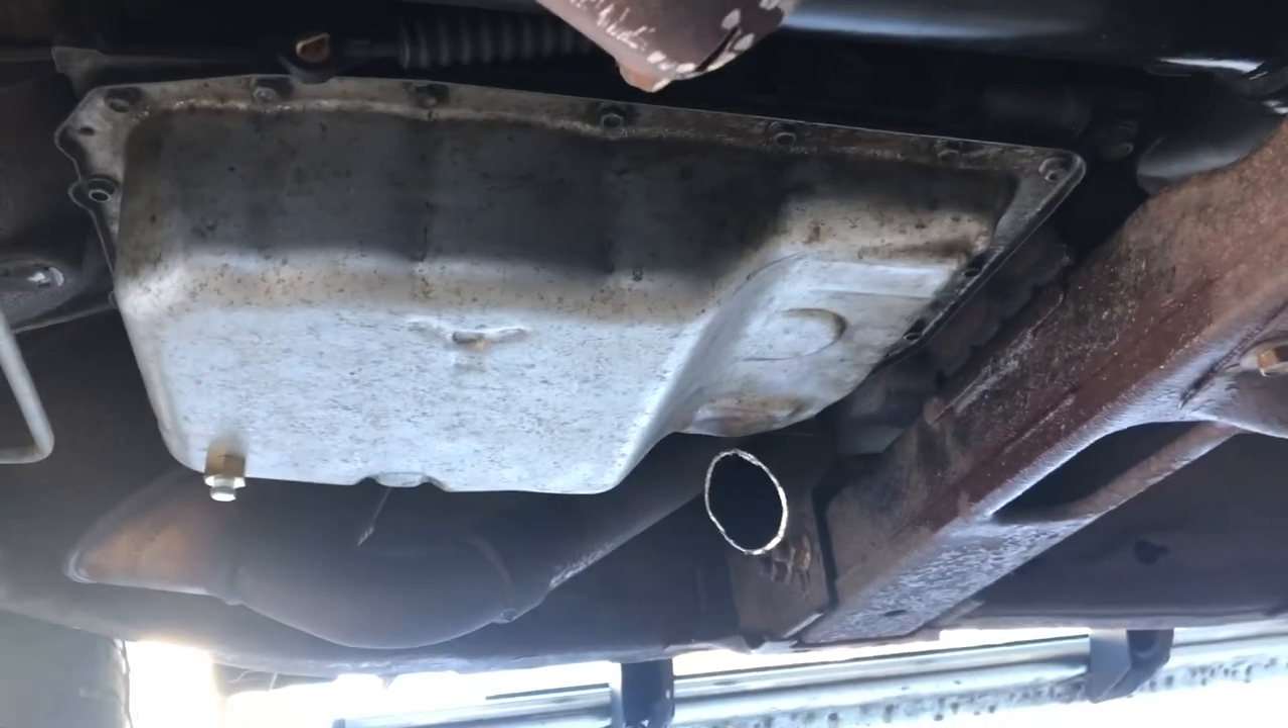So, the transmission pan is reinstalled. You can see we got the drain plug there.